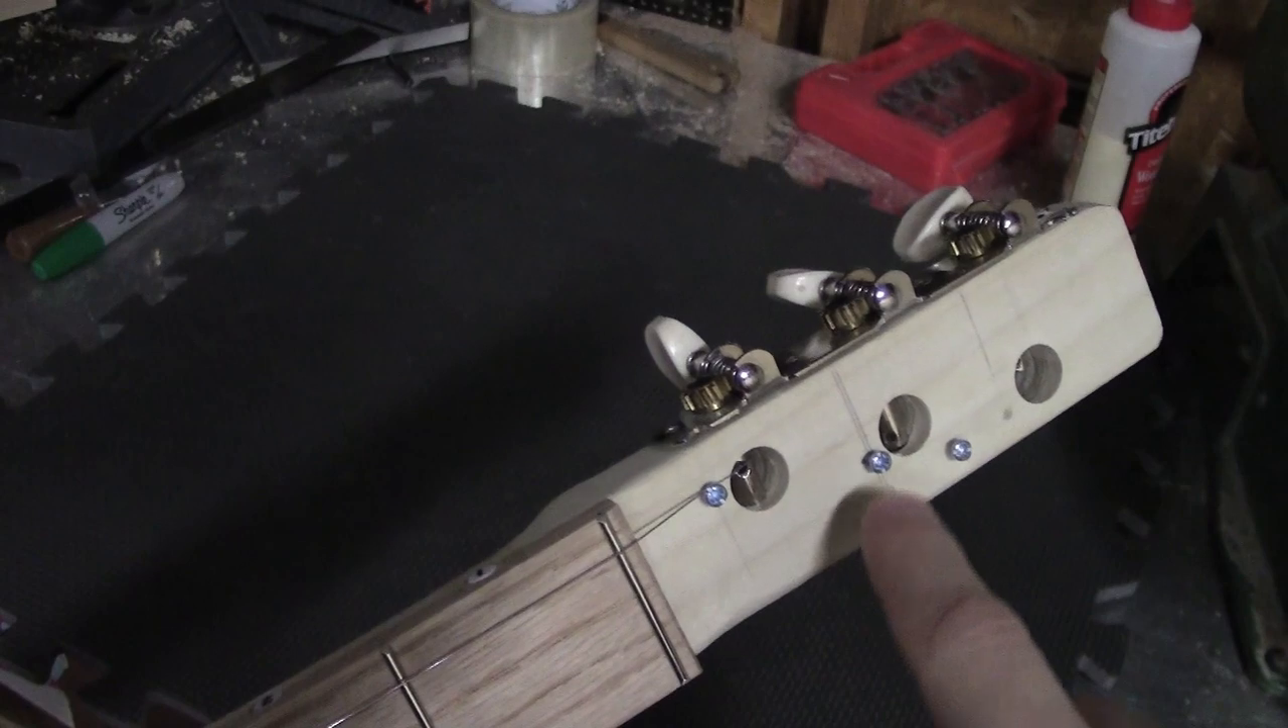Because I'm not using a nut, I put three screws in here to guide the strings.